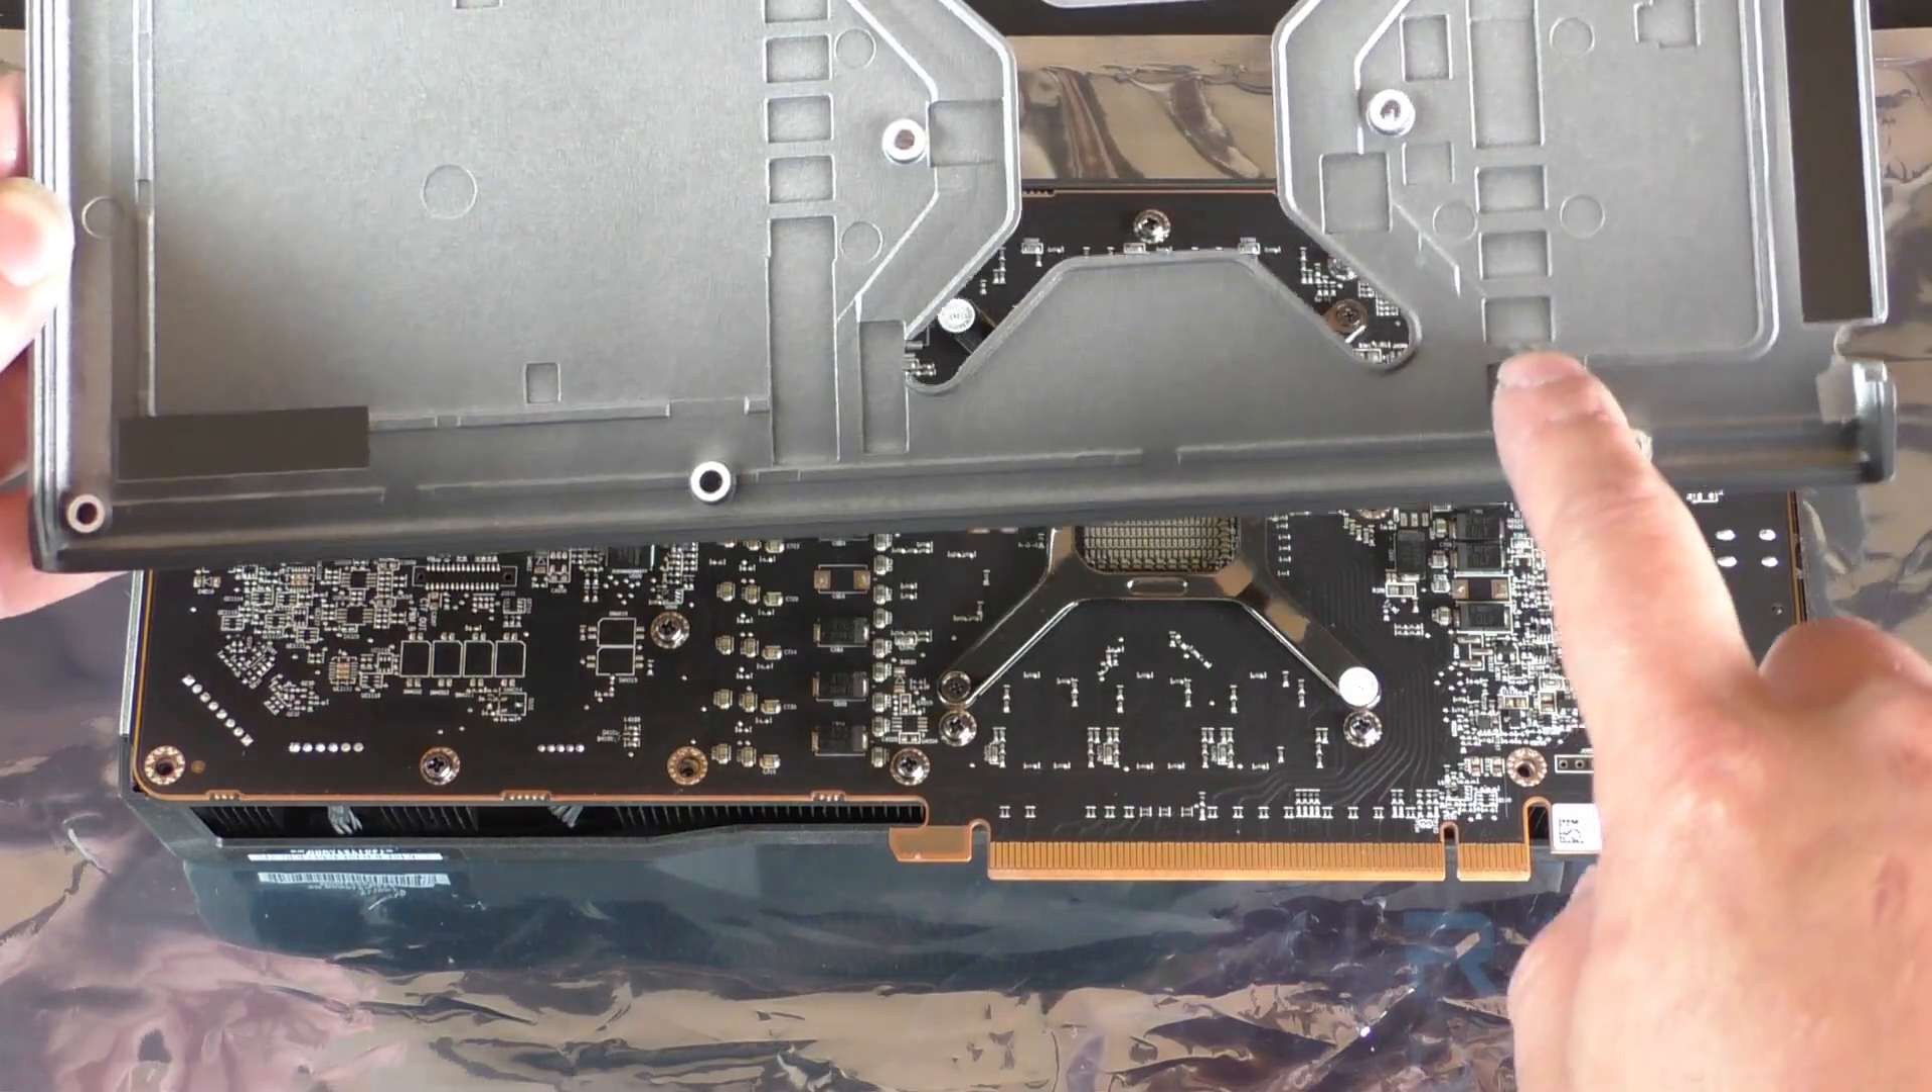Now you can see the back plate just gently lifts right off and we can take a look at the underside.